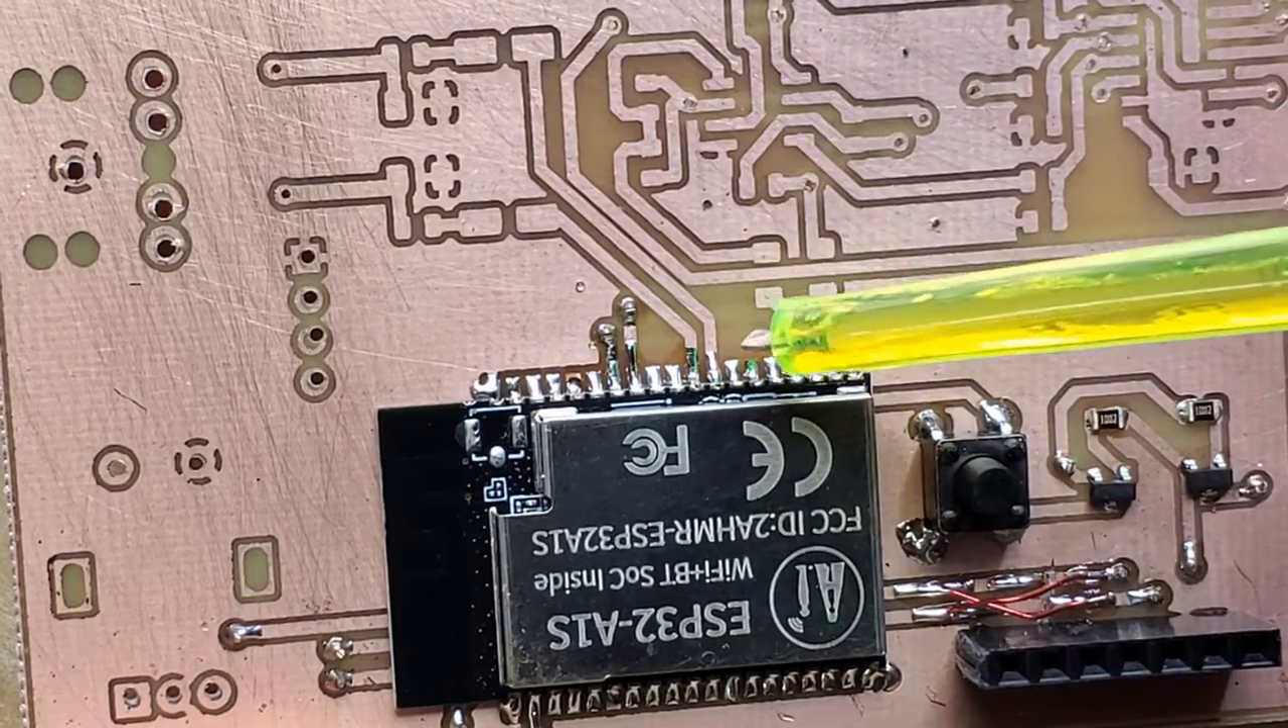Okay, so there, as you can see, the ESP32 is soldered down.